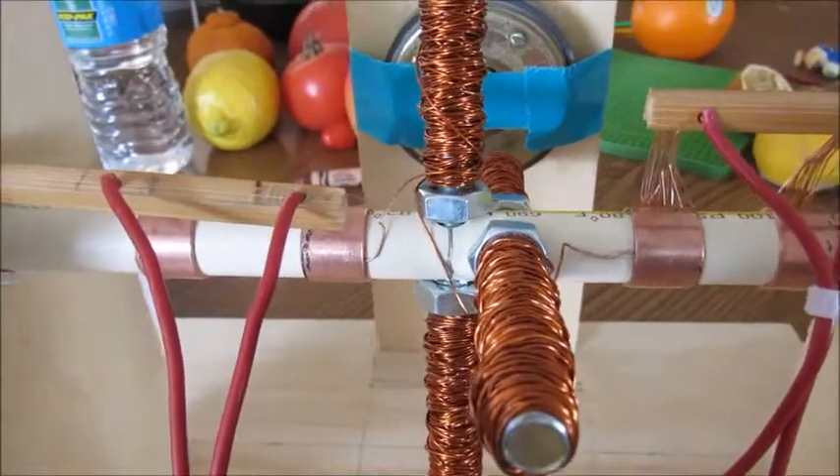I made the copper couplings into these slip rings and I put two on each side so it was balanced and I'd be able to see which part of the circuit I was dealing with and blah blah blah.